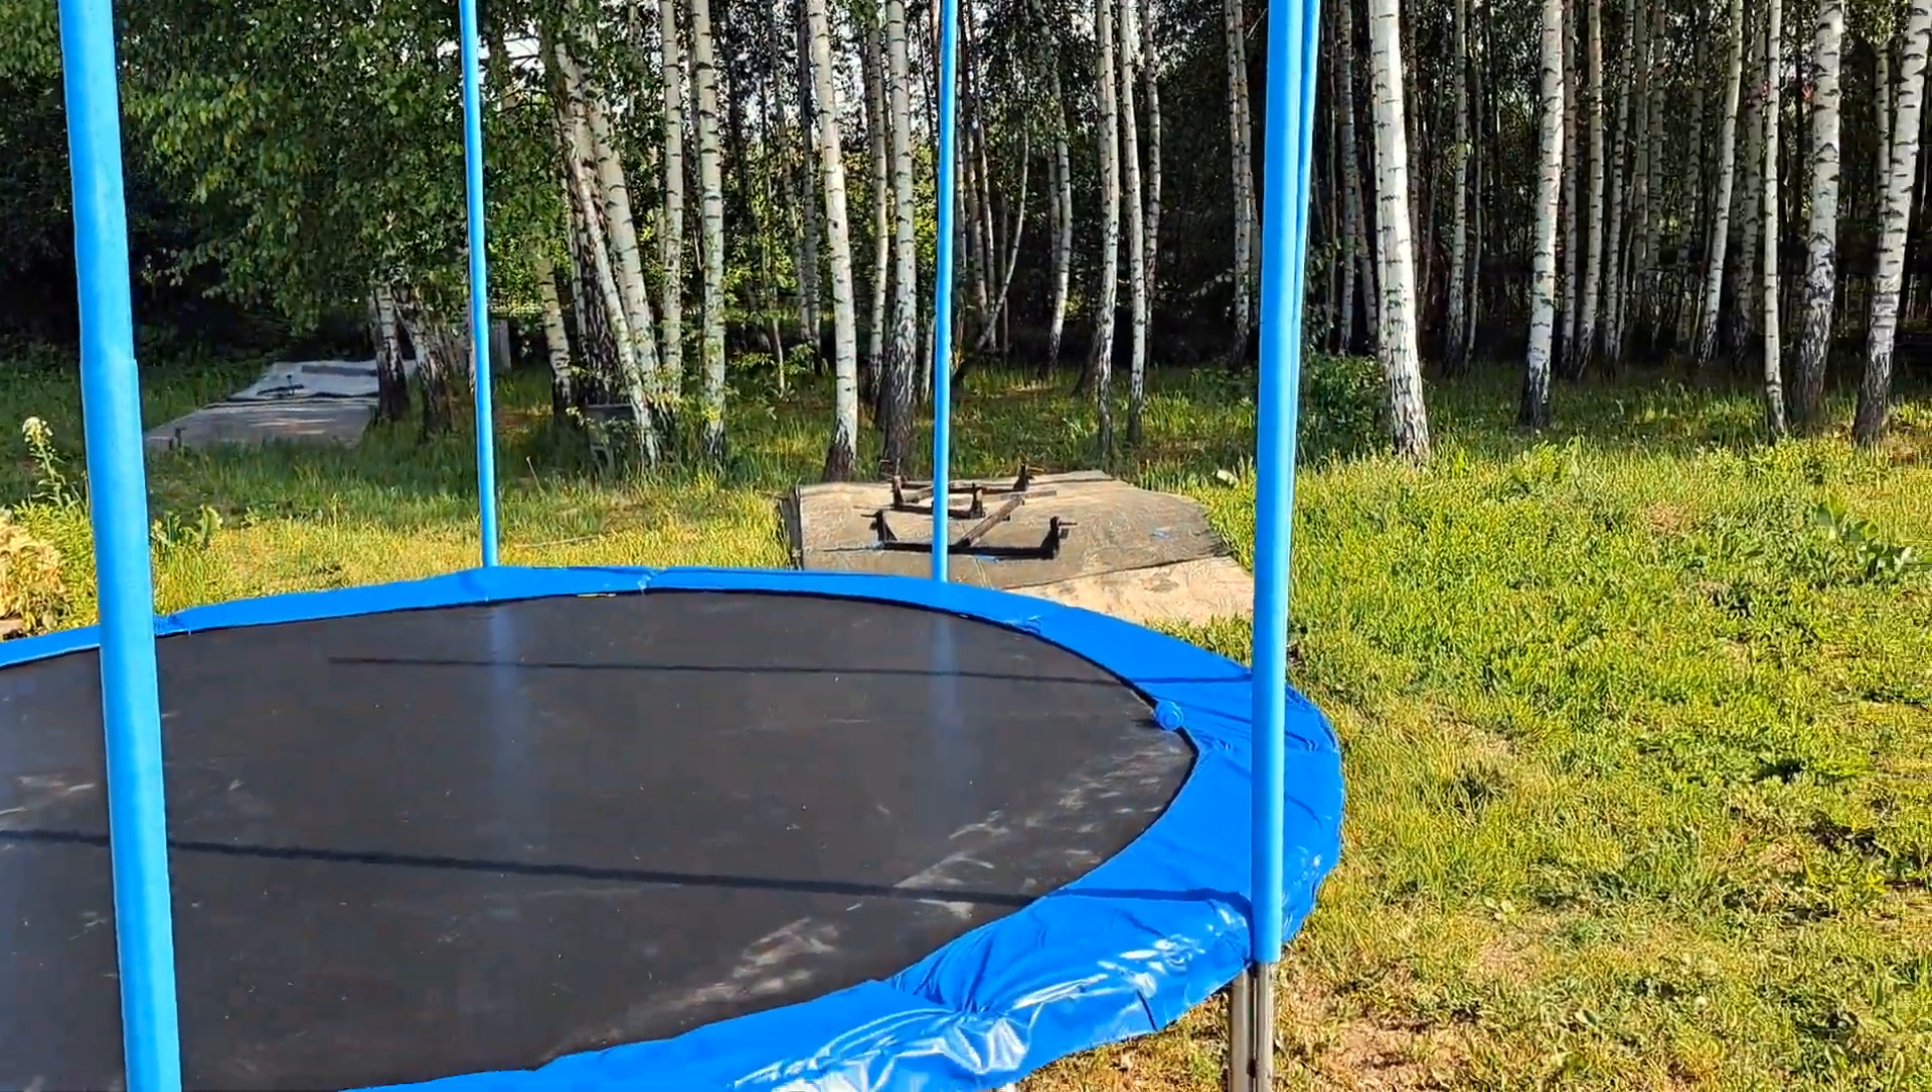Батут уже практически готов. Осталось натянуть боковые сетки, это все ограничители.